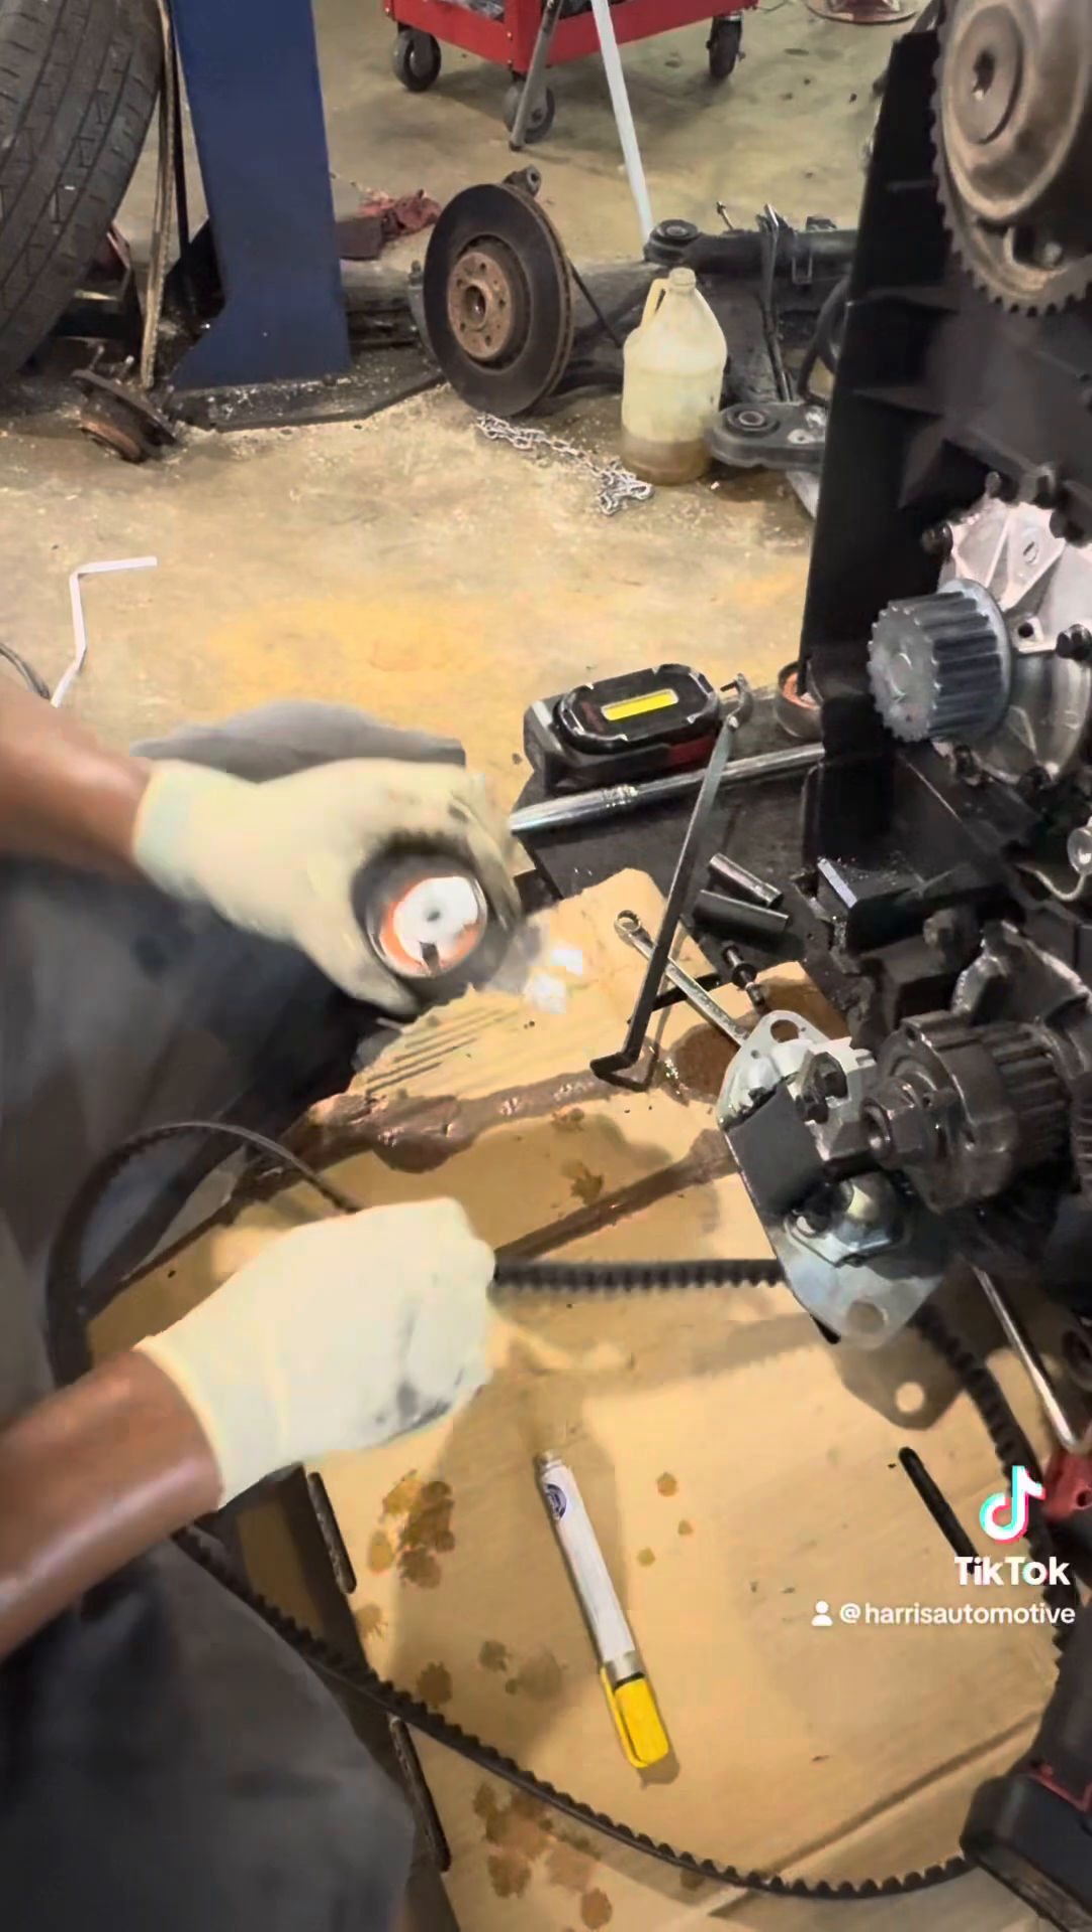The only thing we have left at this point is to install our tensioner and our belt.